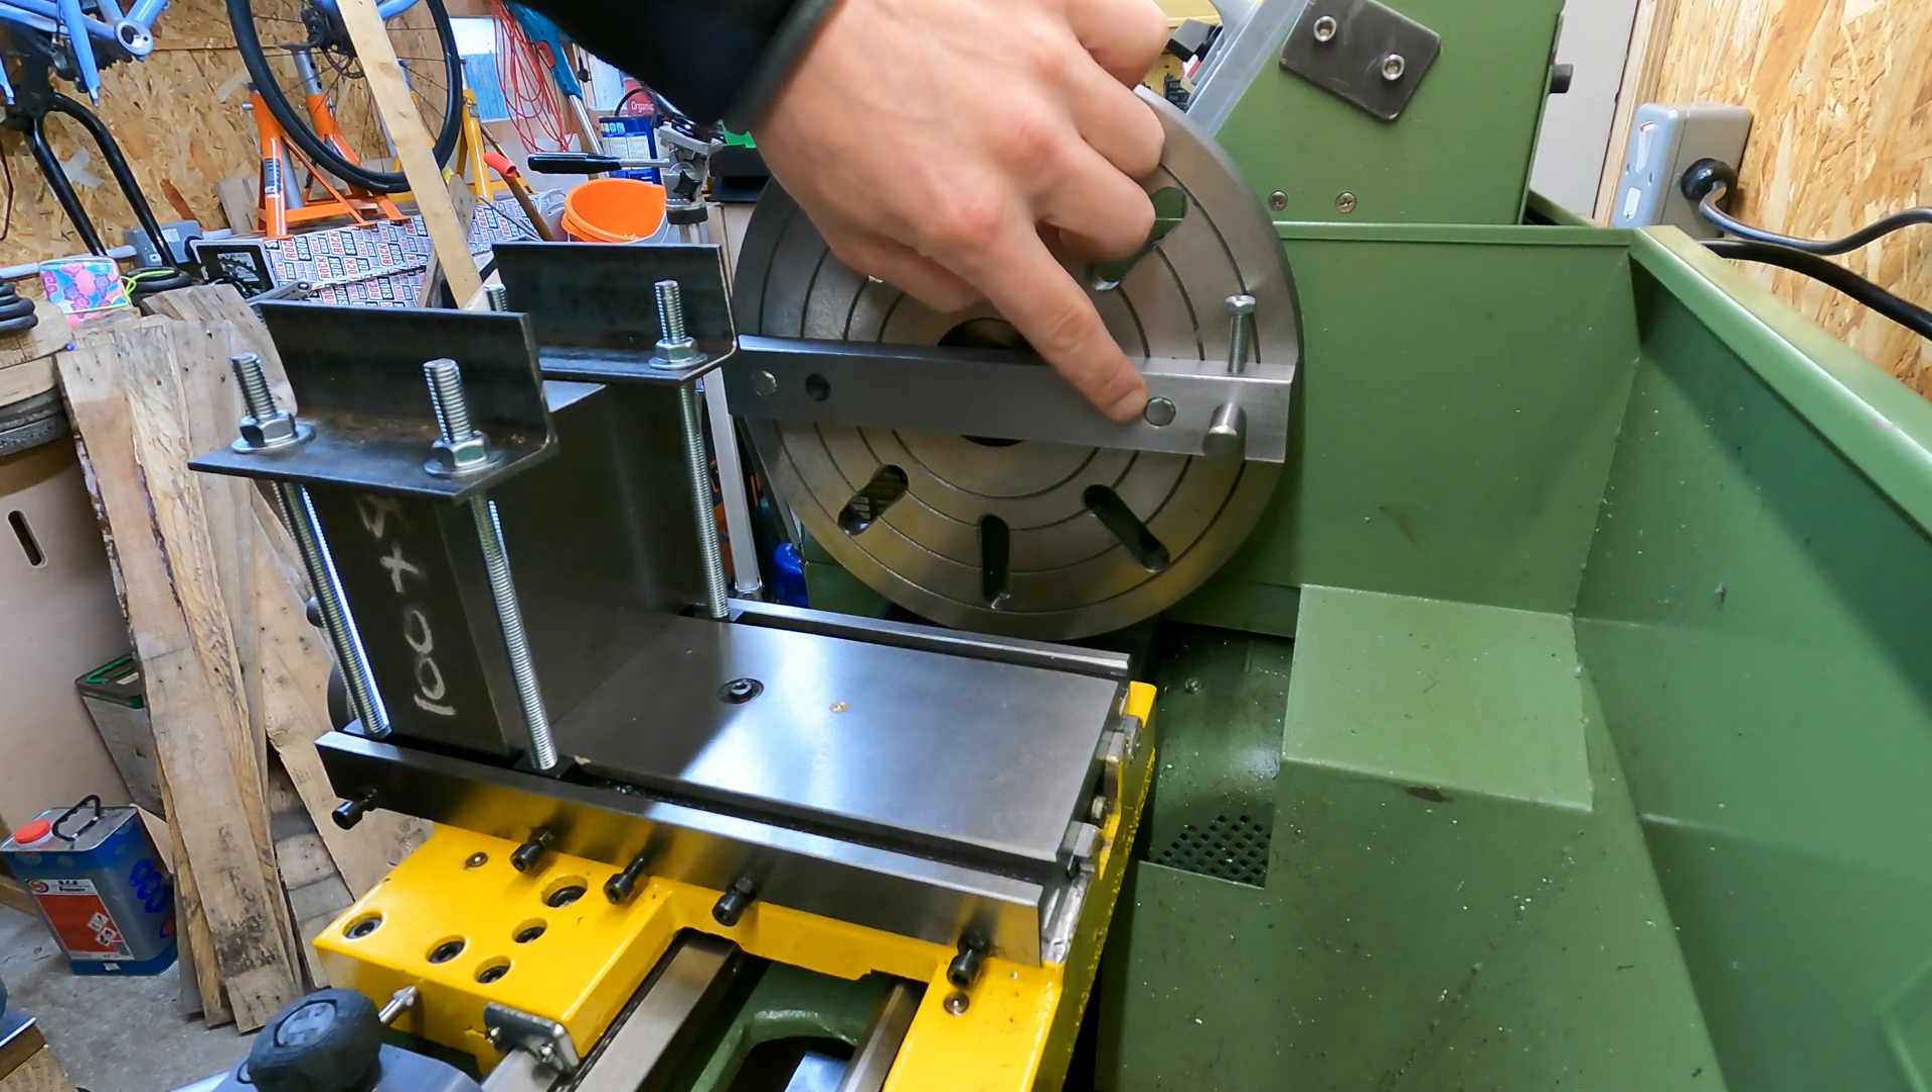This 30x20 steel bar is fixed to the face plate with some M12 screws.